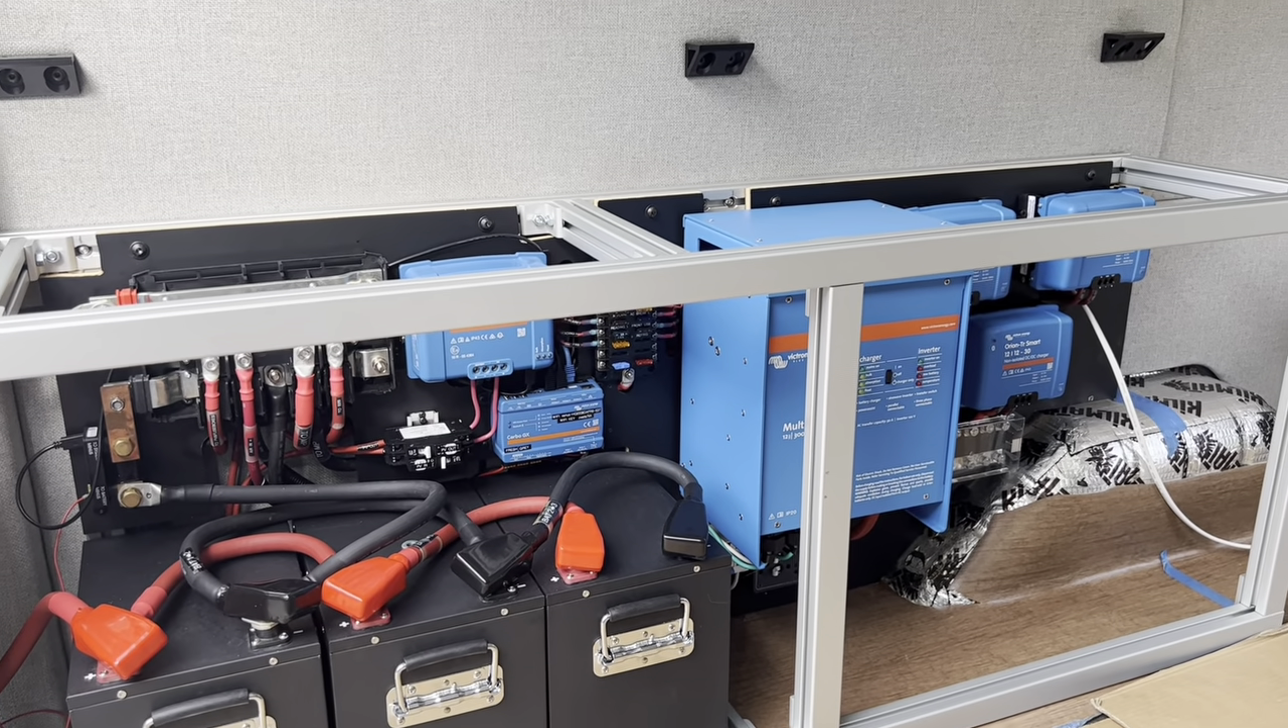So the electrical panel is now installed in the van.